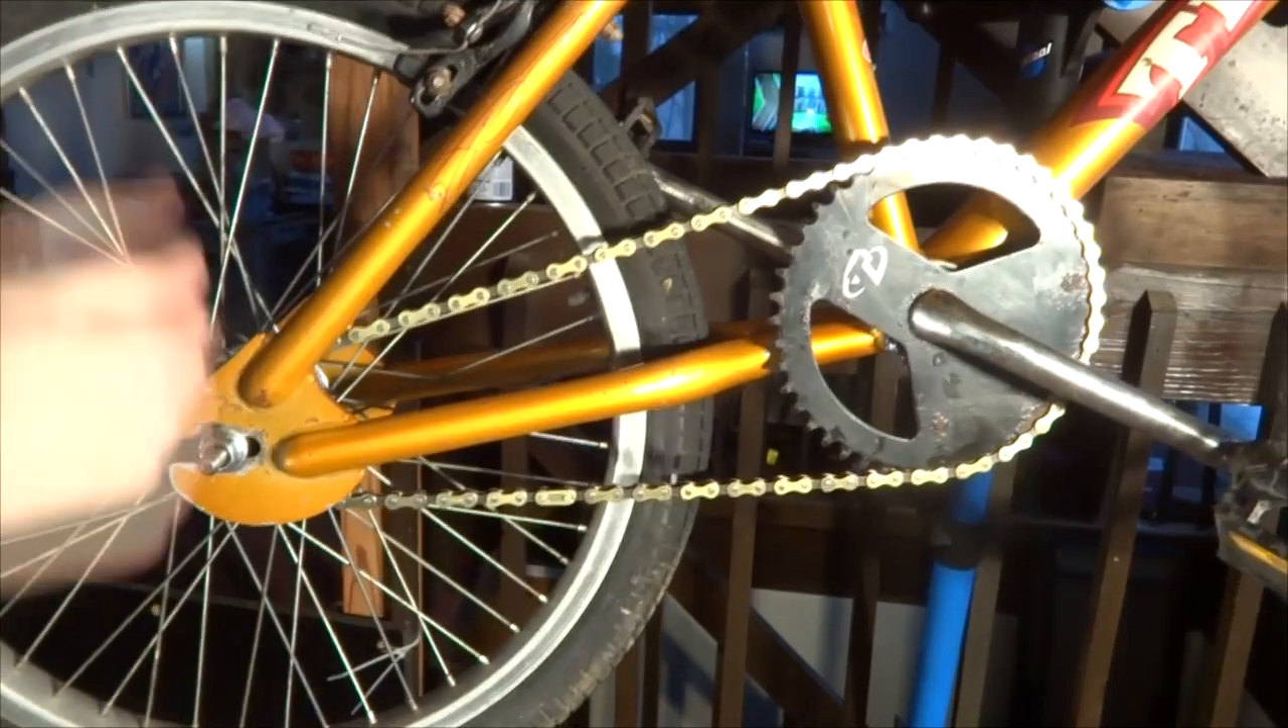And now I have a nice new chain installed.